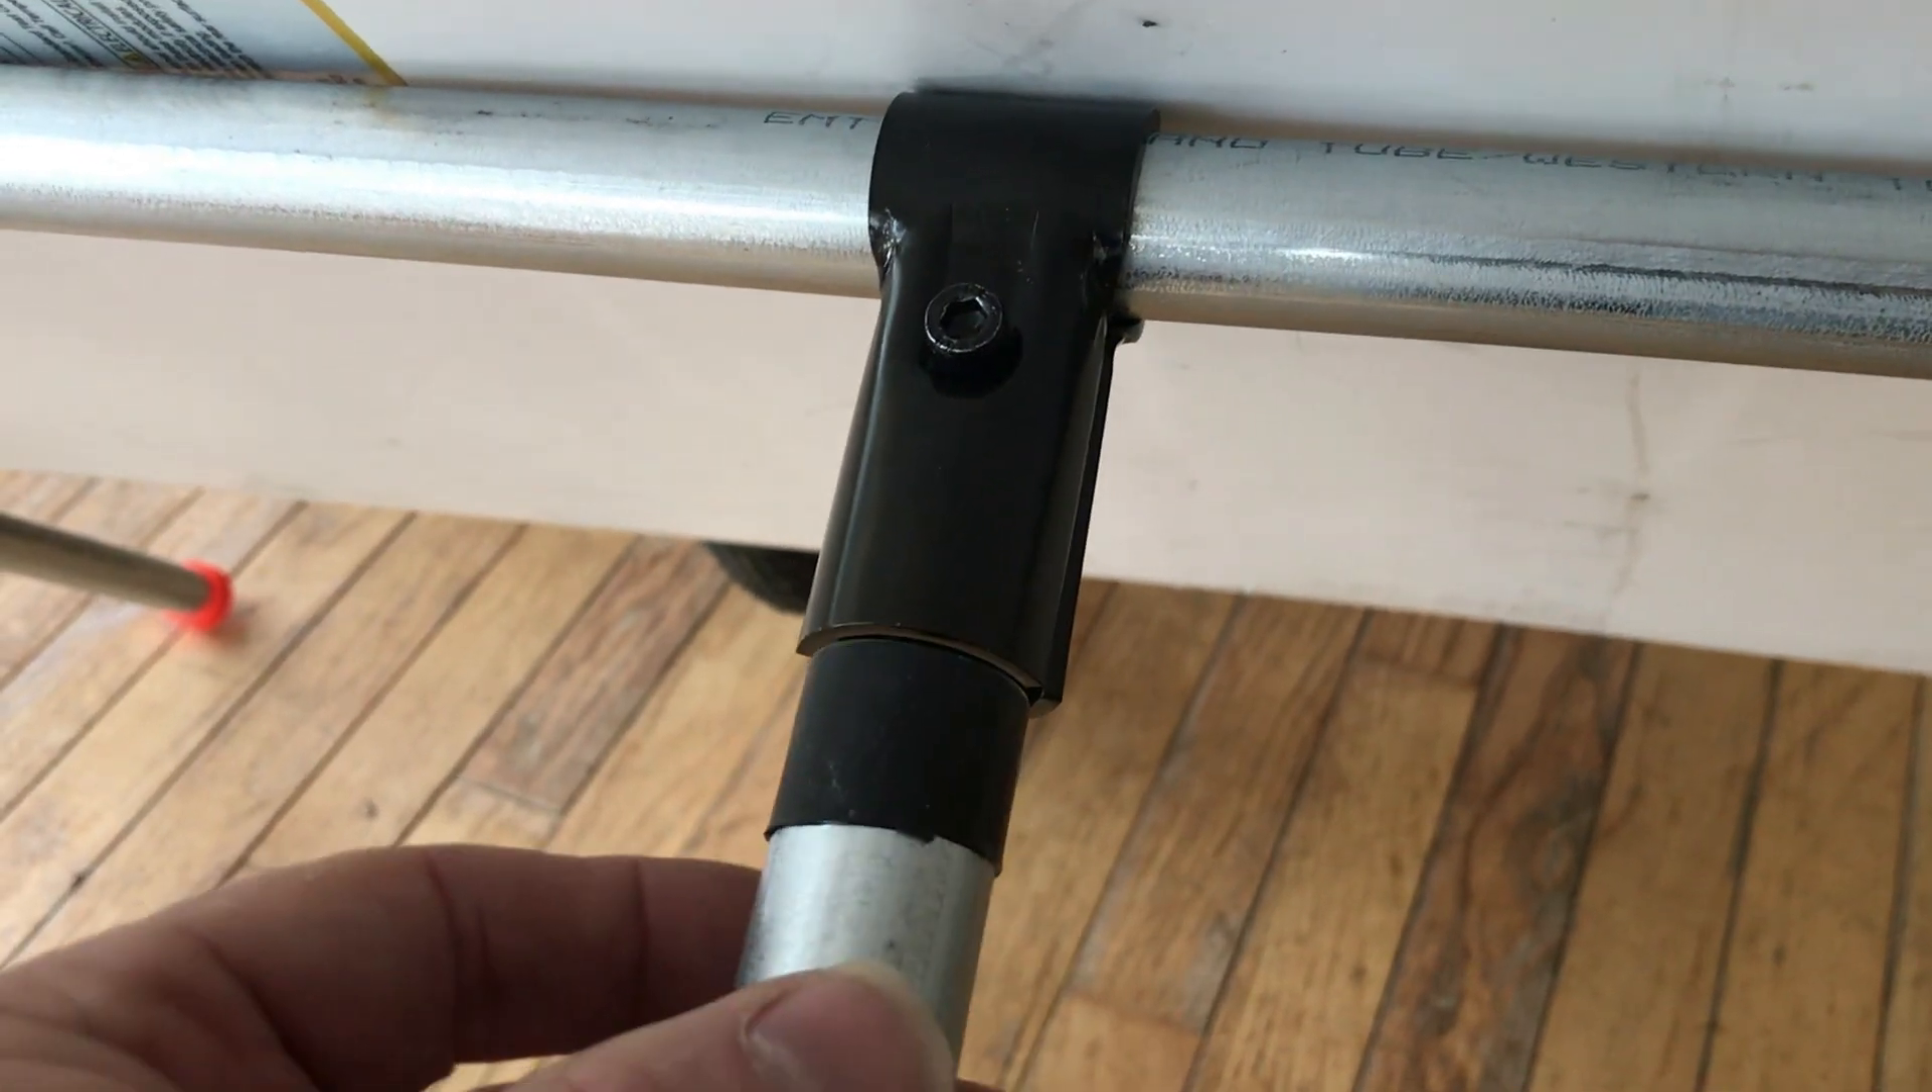I want this joint to be able to move around, so I've taken out the the plastic inserts, and then on the little pipe stub that I'm connecting to it, I've put heat shrink tubing over the end.